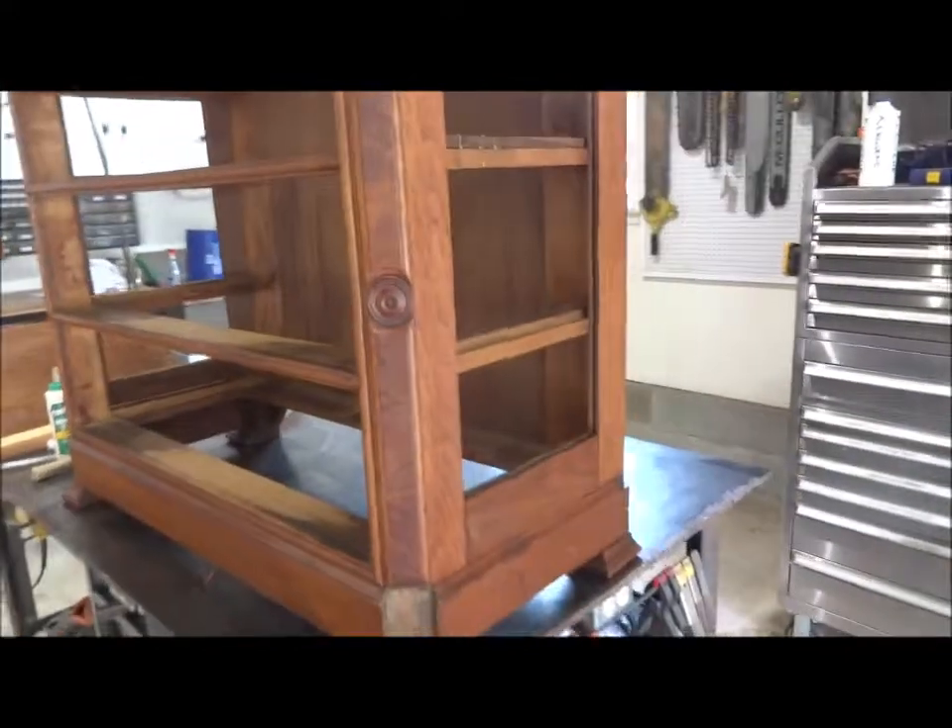Okay we've got this all this front face on now and looks like it's glued up pretty well.